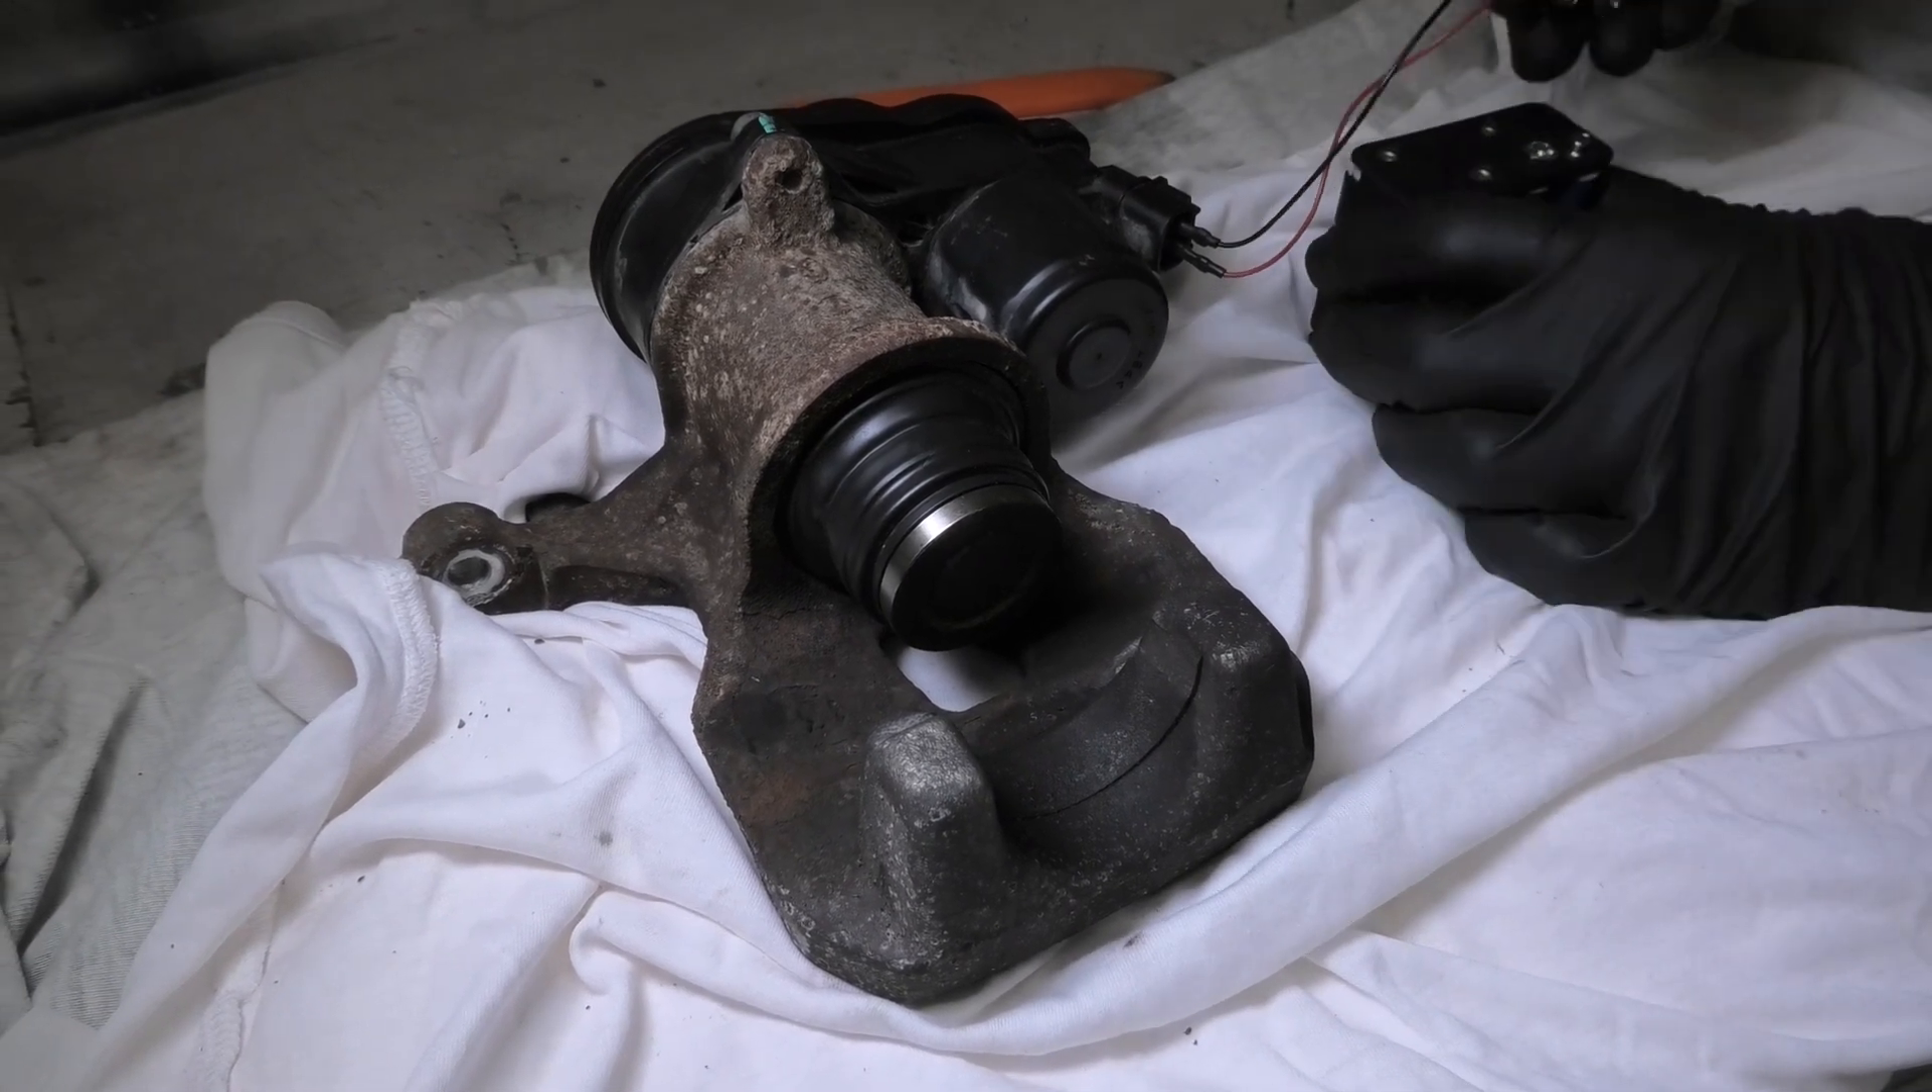Now the boot is on and you can retract the piston.